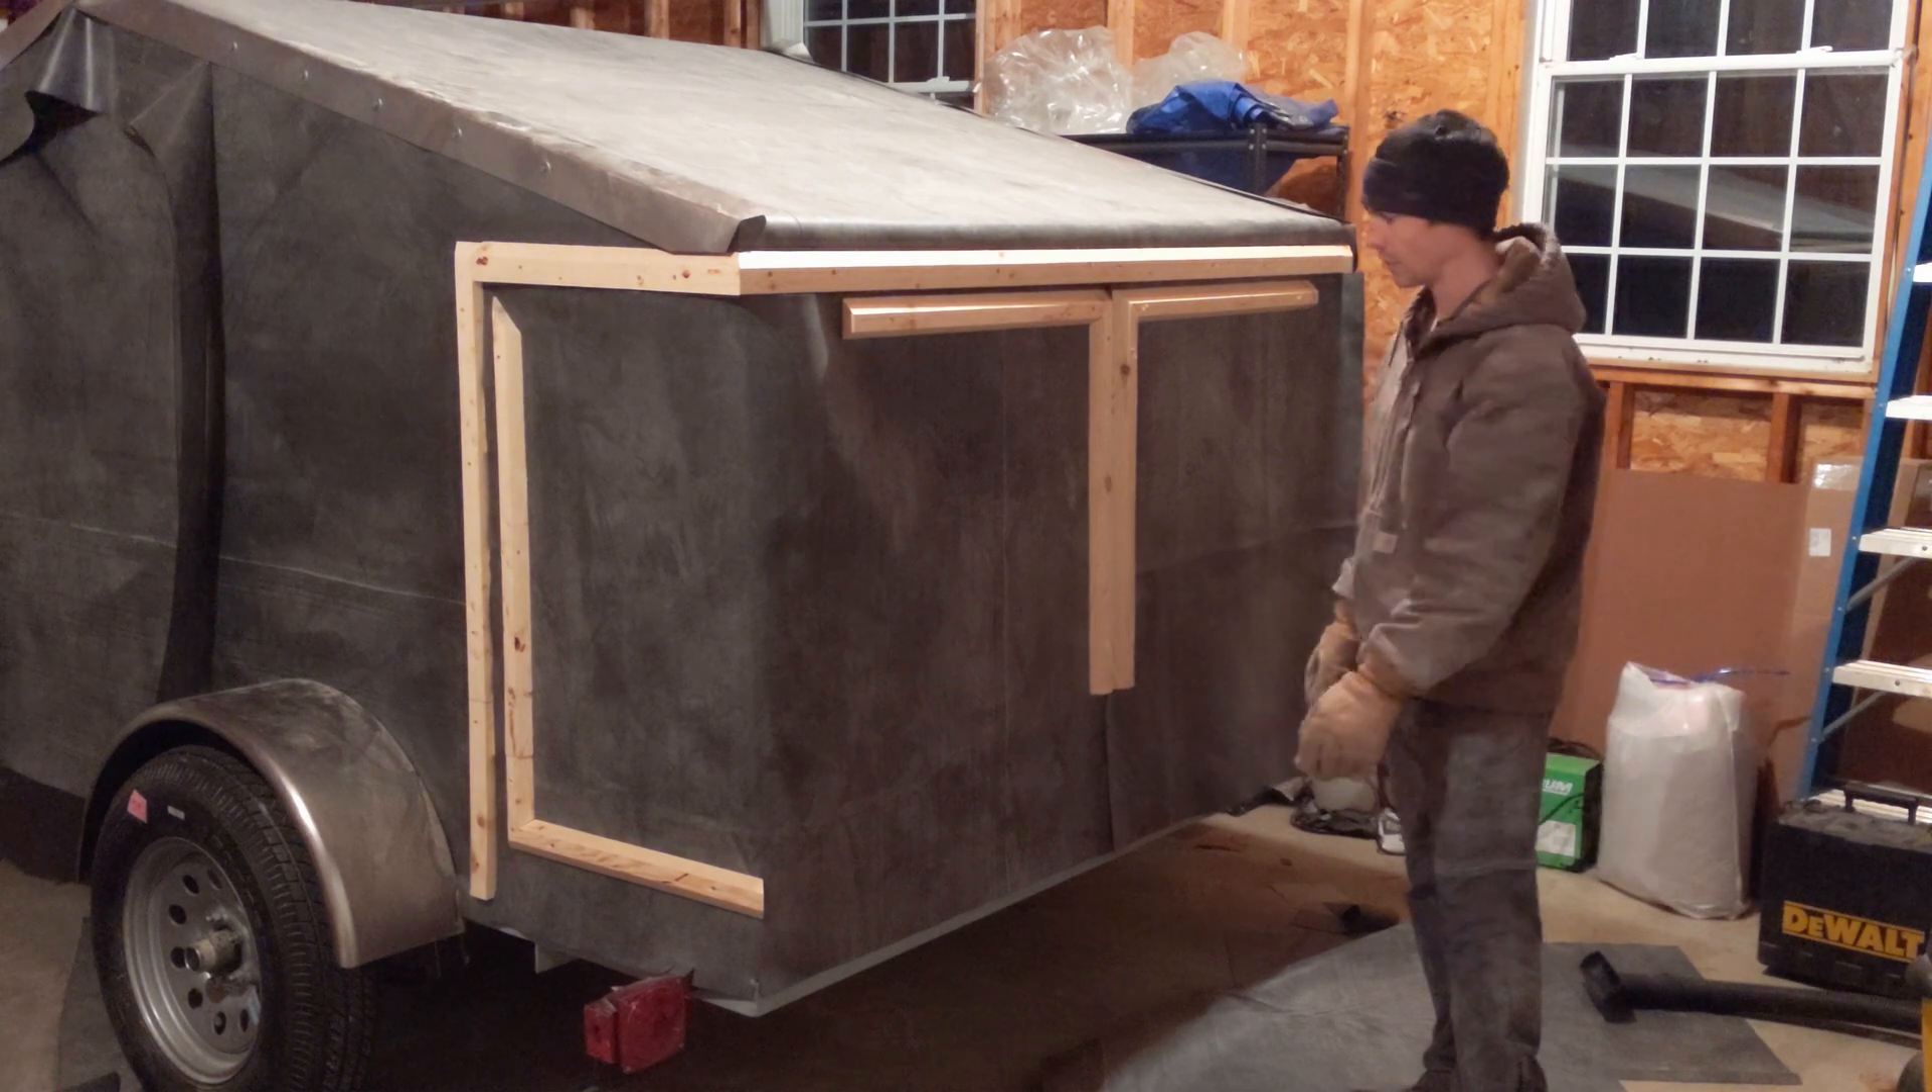Well, we got these sheets on the rear doors, they're not fully attached yet, obviously we've still got to finish the molding all around.